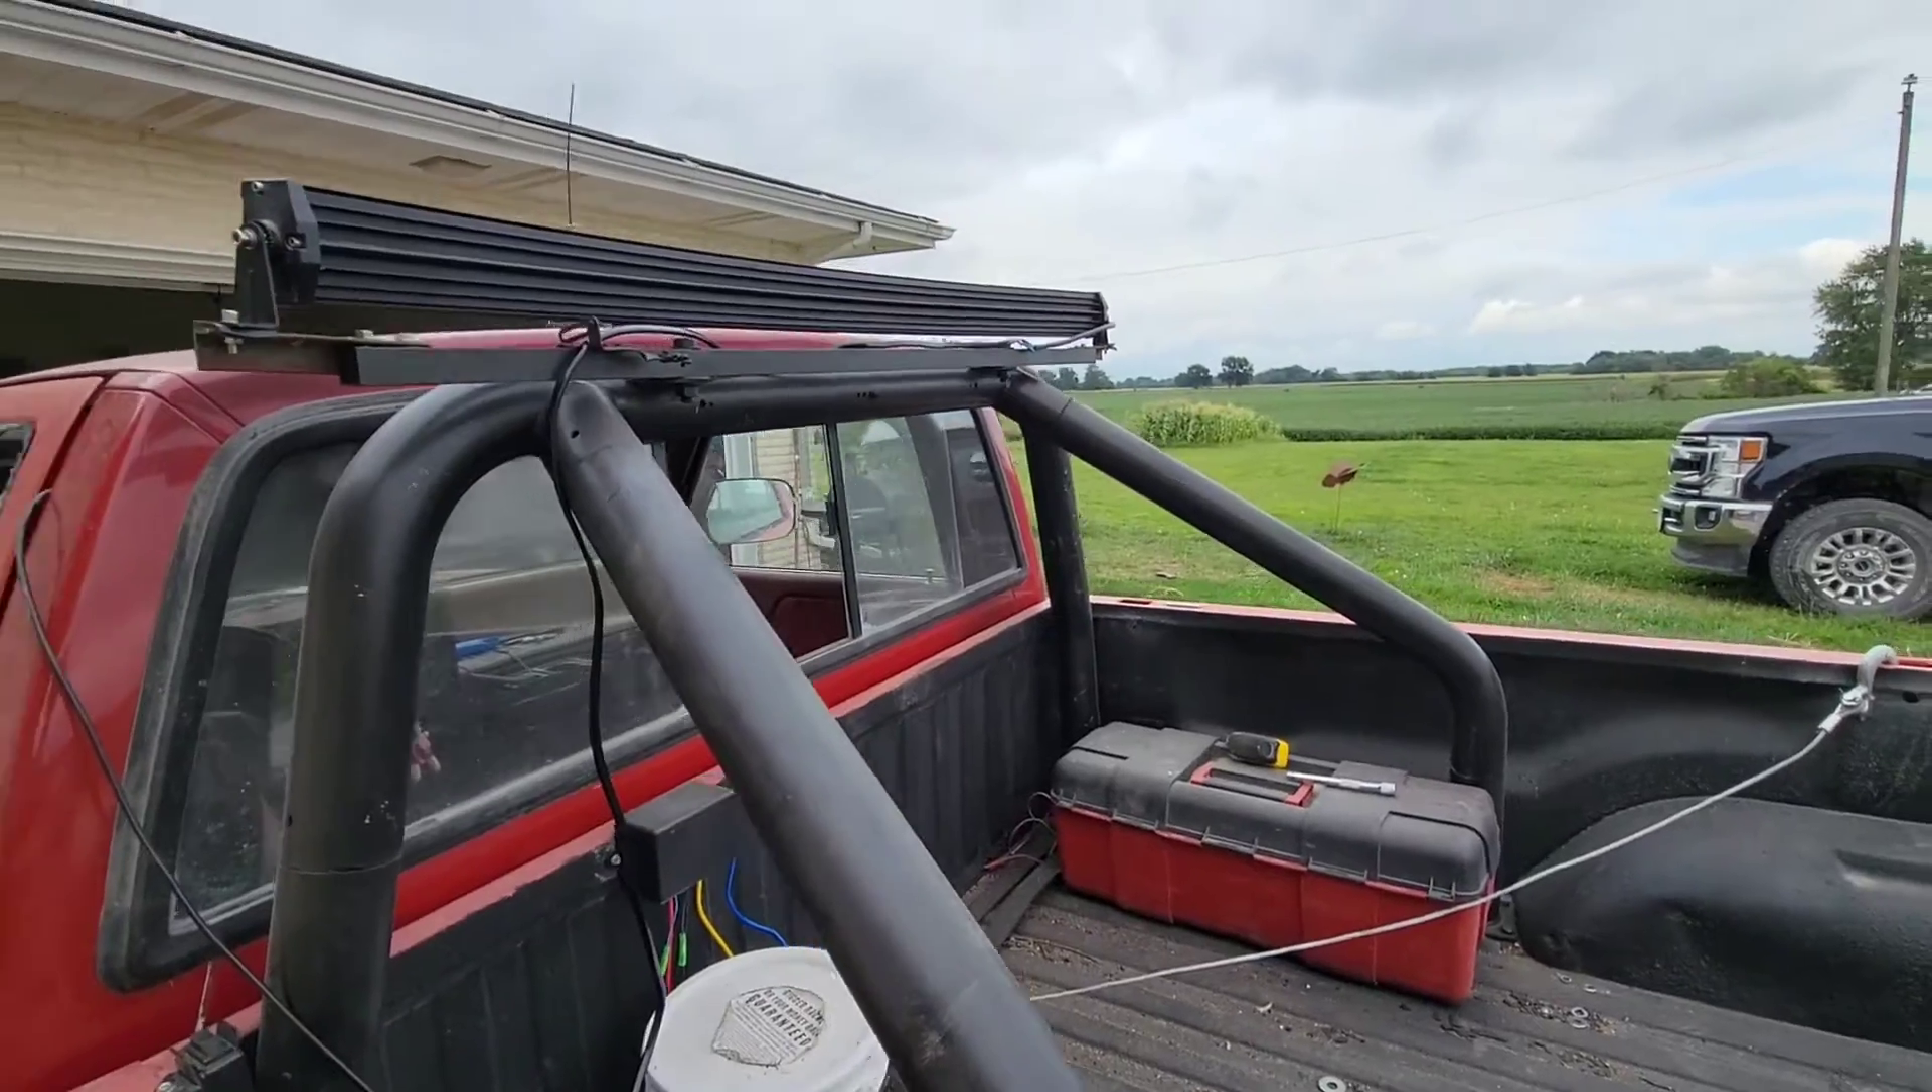So, the final fit and finish of this wiring isn't all finished up yet. Everything's kind of just hanging out.